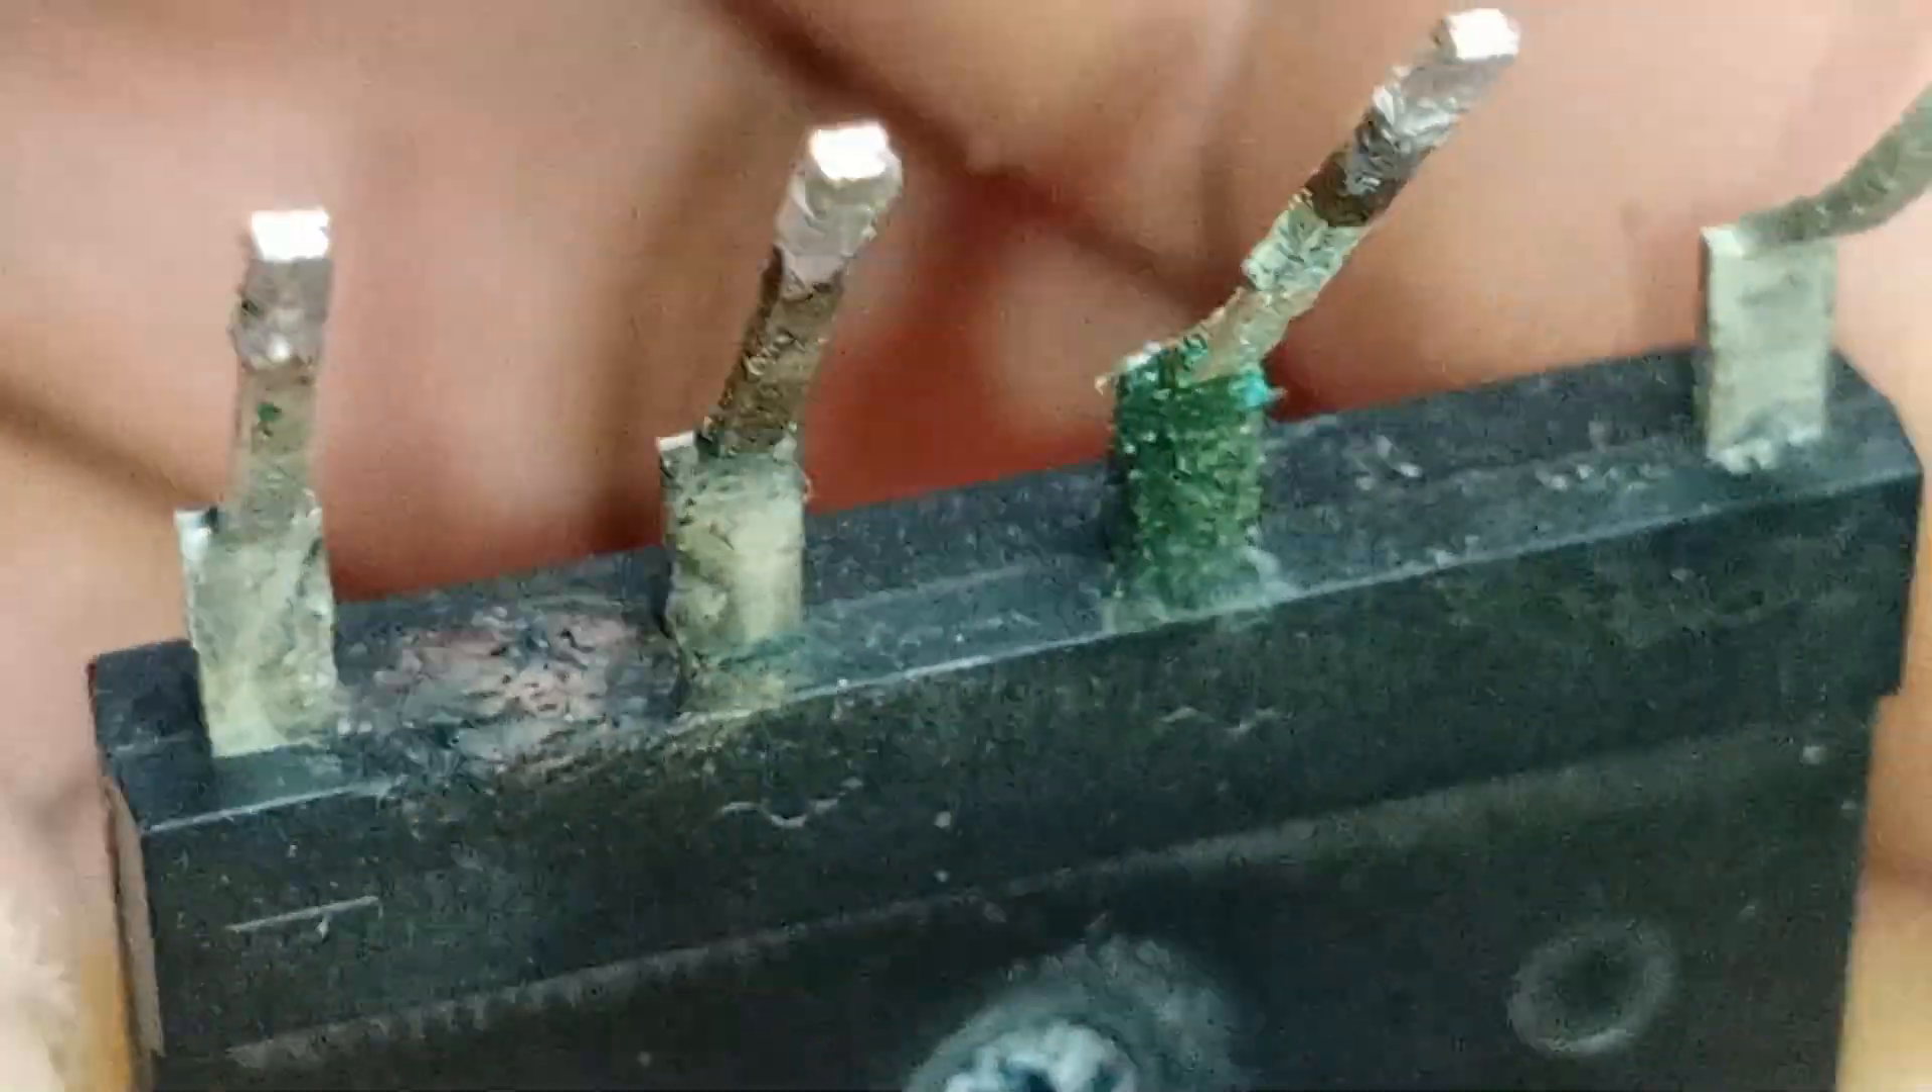I have removed the rectifier from the circuit board.